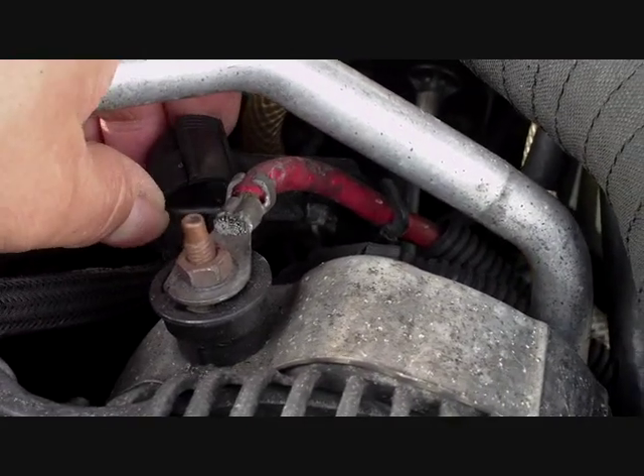And then on the top of the alternator there's a red wire and I've just taken the cap off so you can see underneath here.